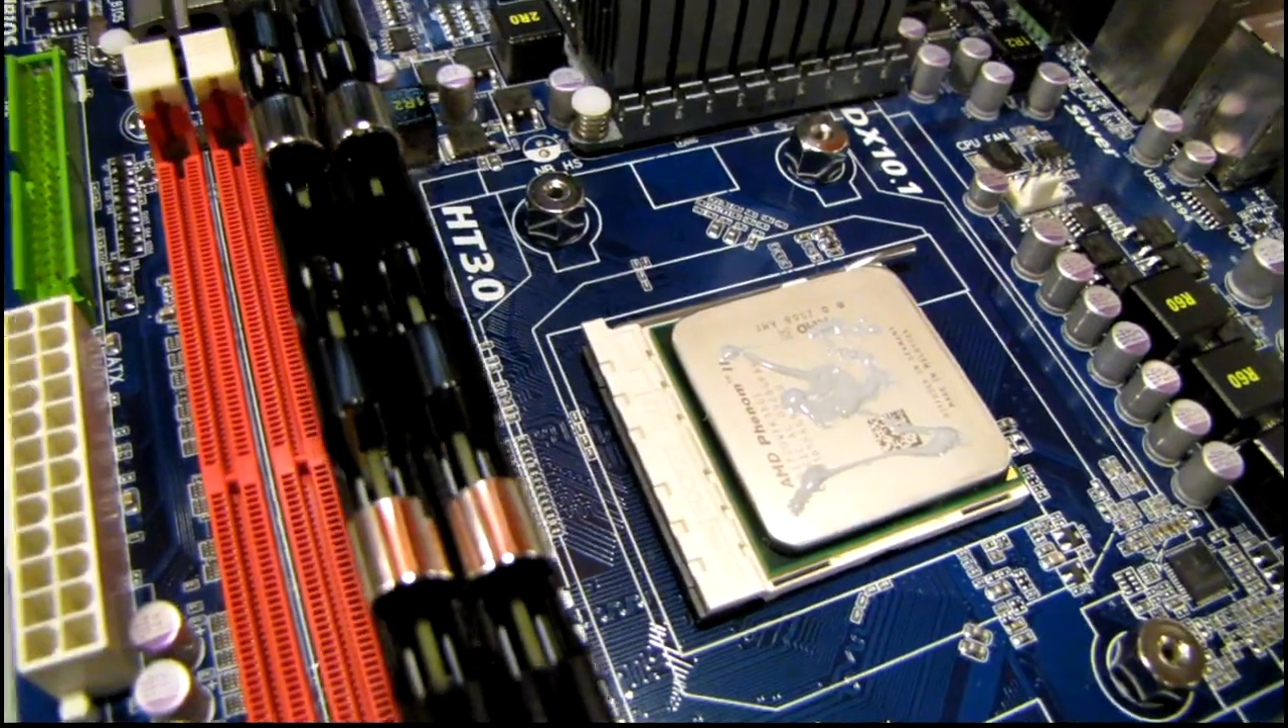I'm almost ready to mount the cooler on the chip now i got some grease on the chip.